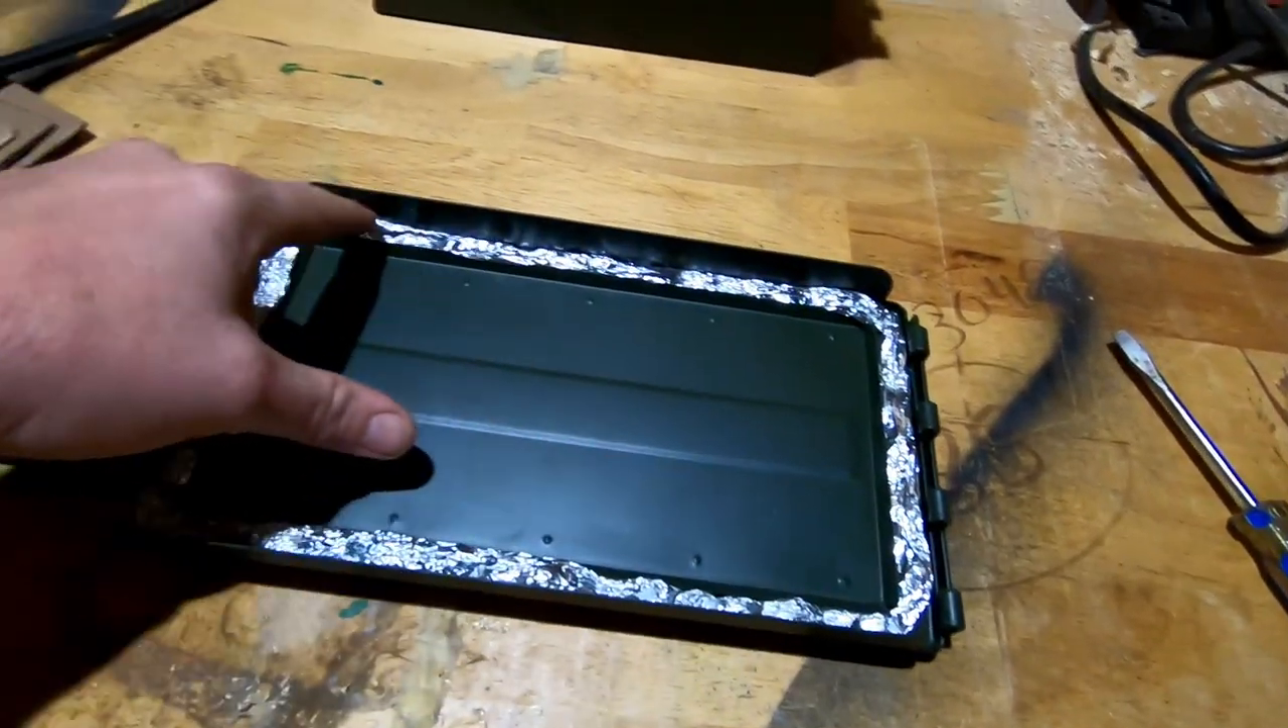So now we have the tin foil going all the way around.